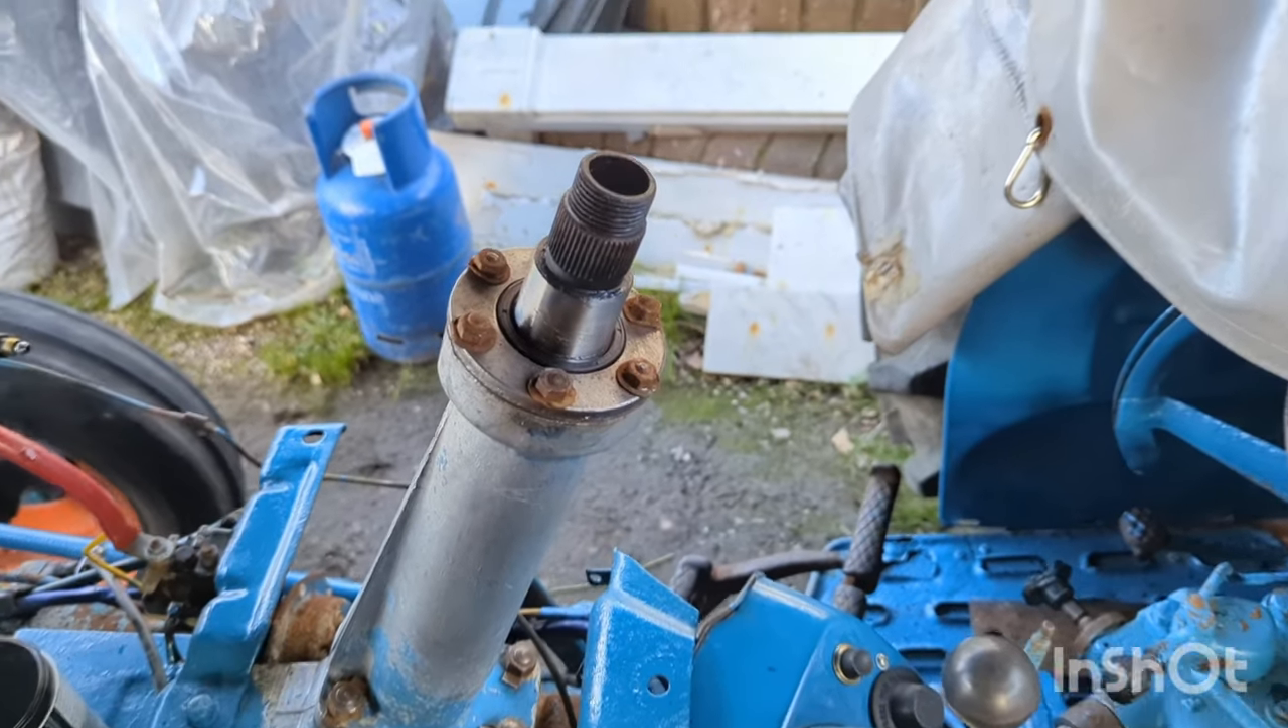I've now got this steering column reassembled with the new bearing assembly installed and a new seal there and a new top shaft.